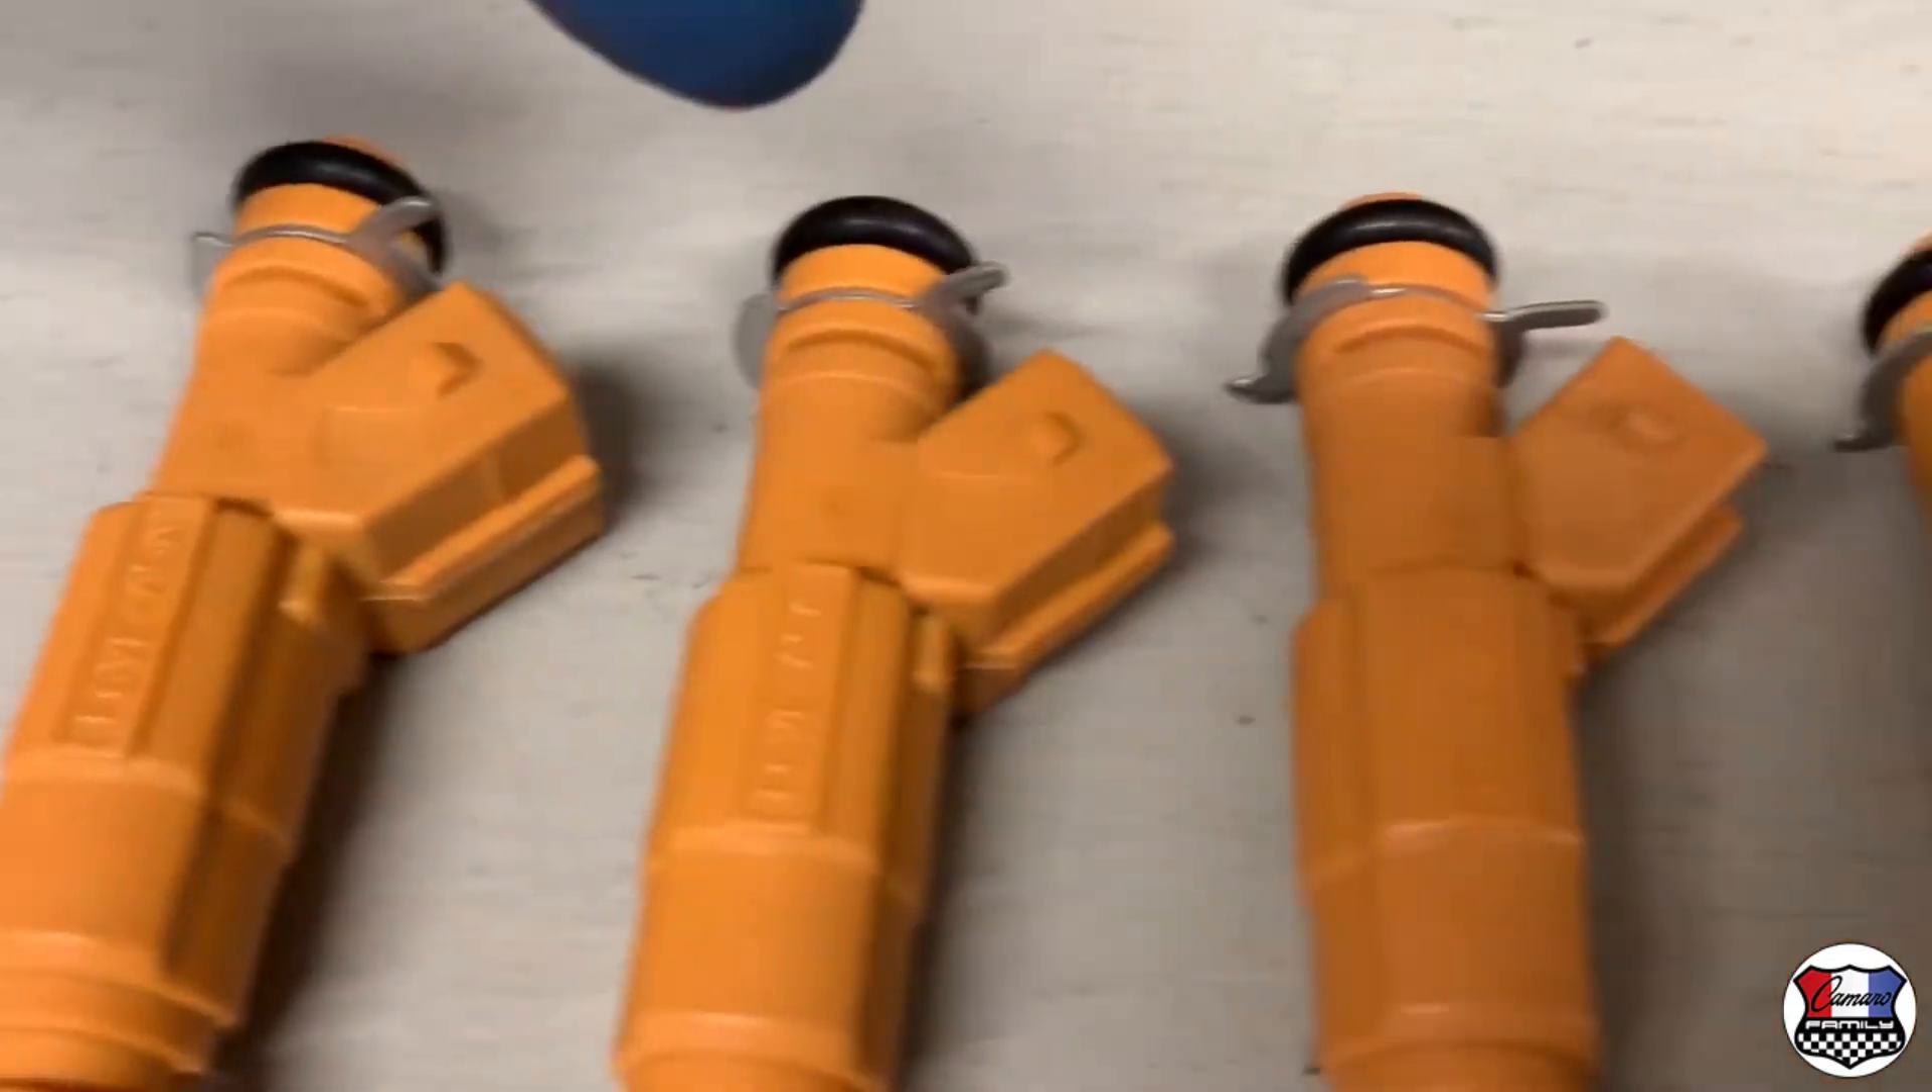So we've done that and these clips are all installed on these fuel injectors.